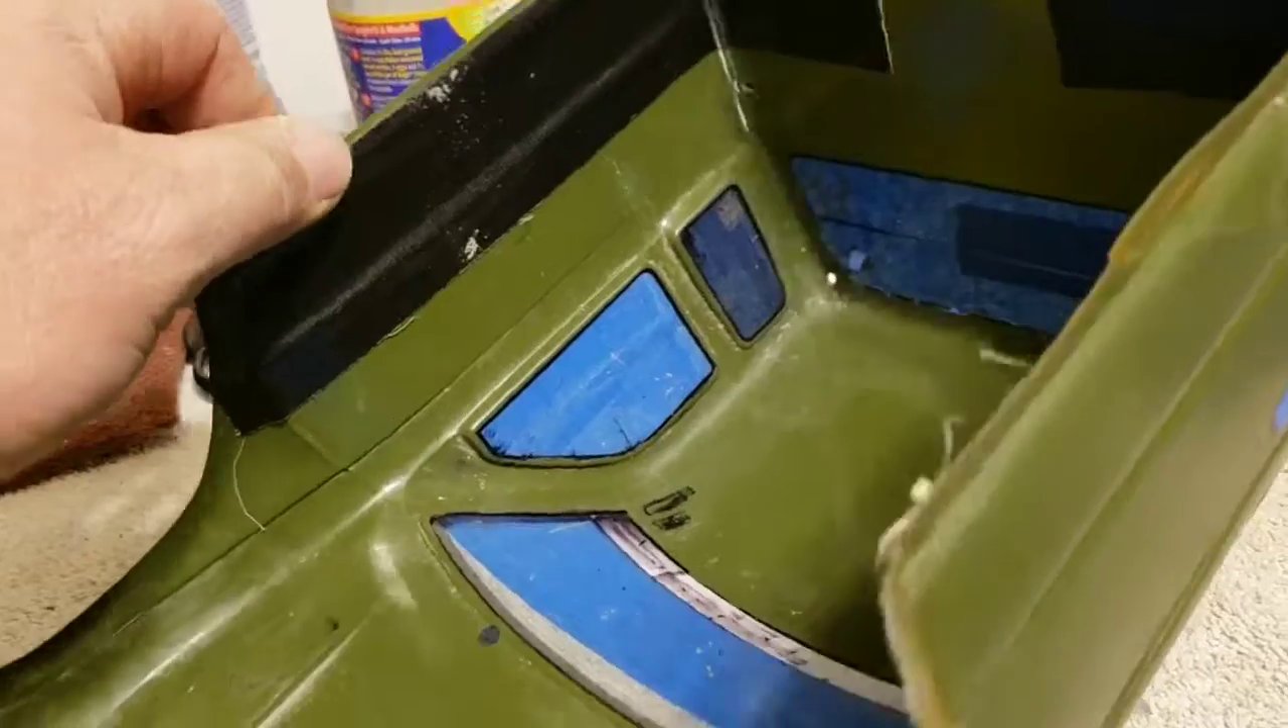Here's the repair I actually put glue back here and then I put a gorilla tape over top of it.